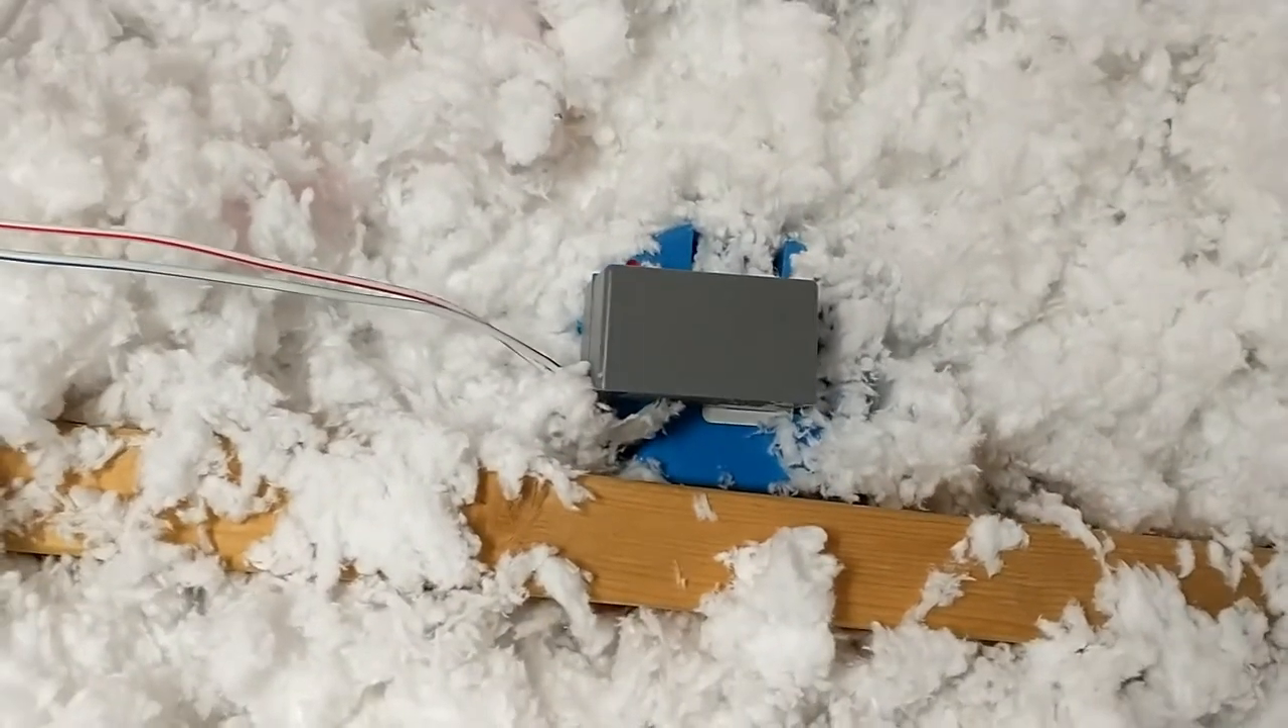So, you see the module mounted on top of the light fixture junction box right there, and the wire coming up from the magnetic sensor for the door, a couple of wire nuts right there.